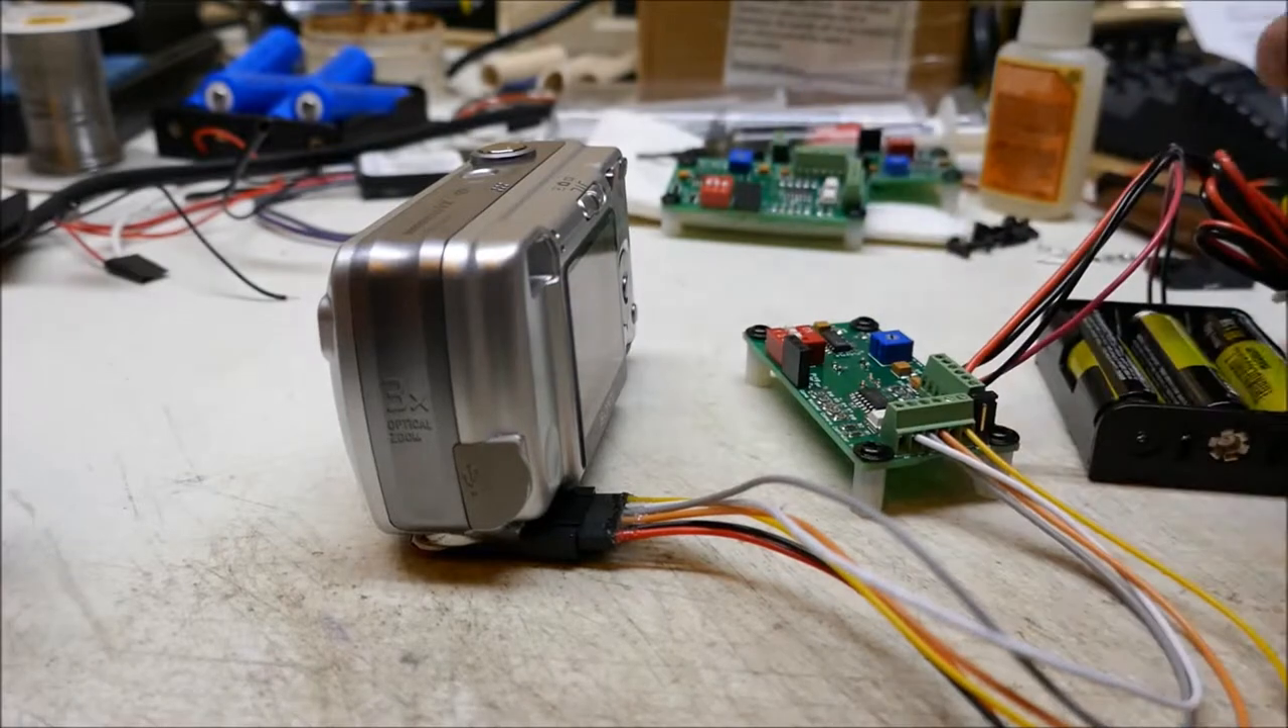I've got this camera connected to one of my game watcher camera control boards.